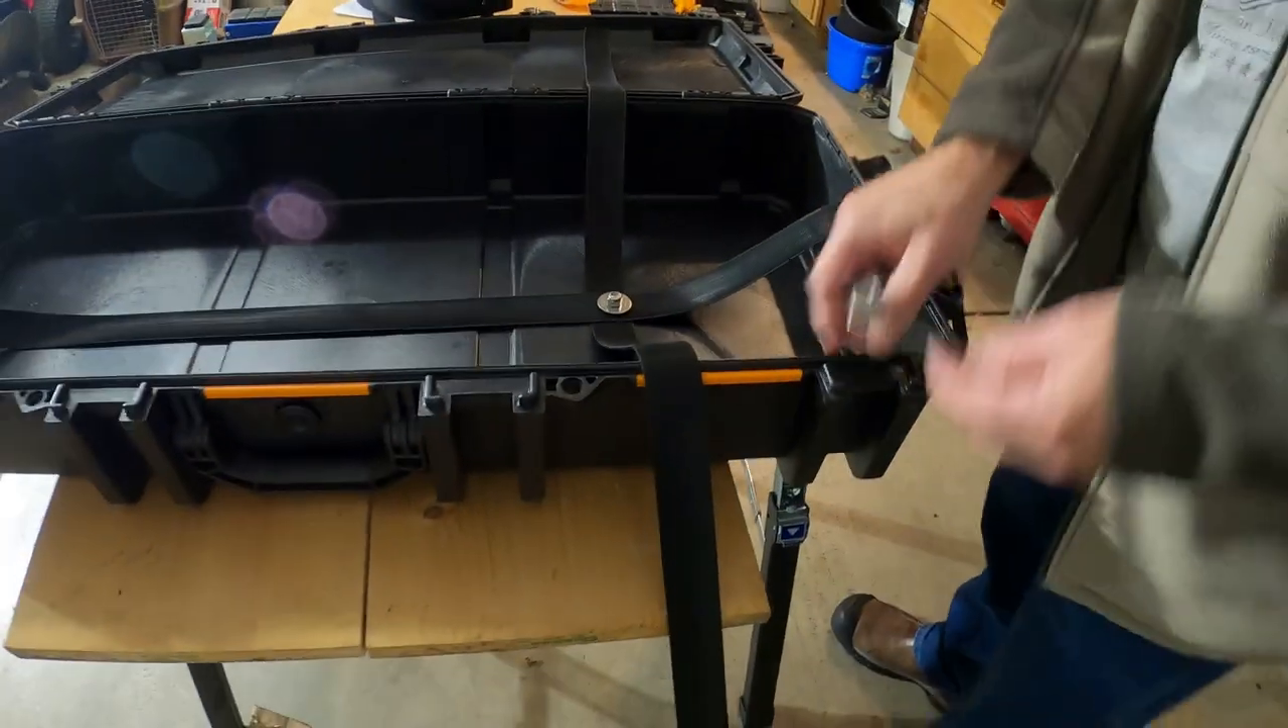All right I put the straps through the plastic container I got the bolt in there.